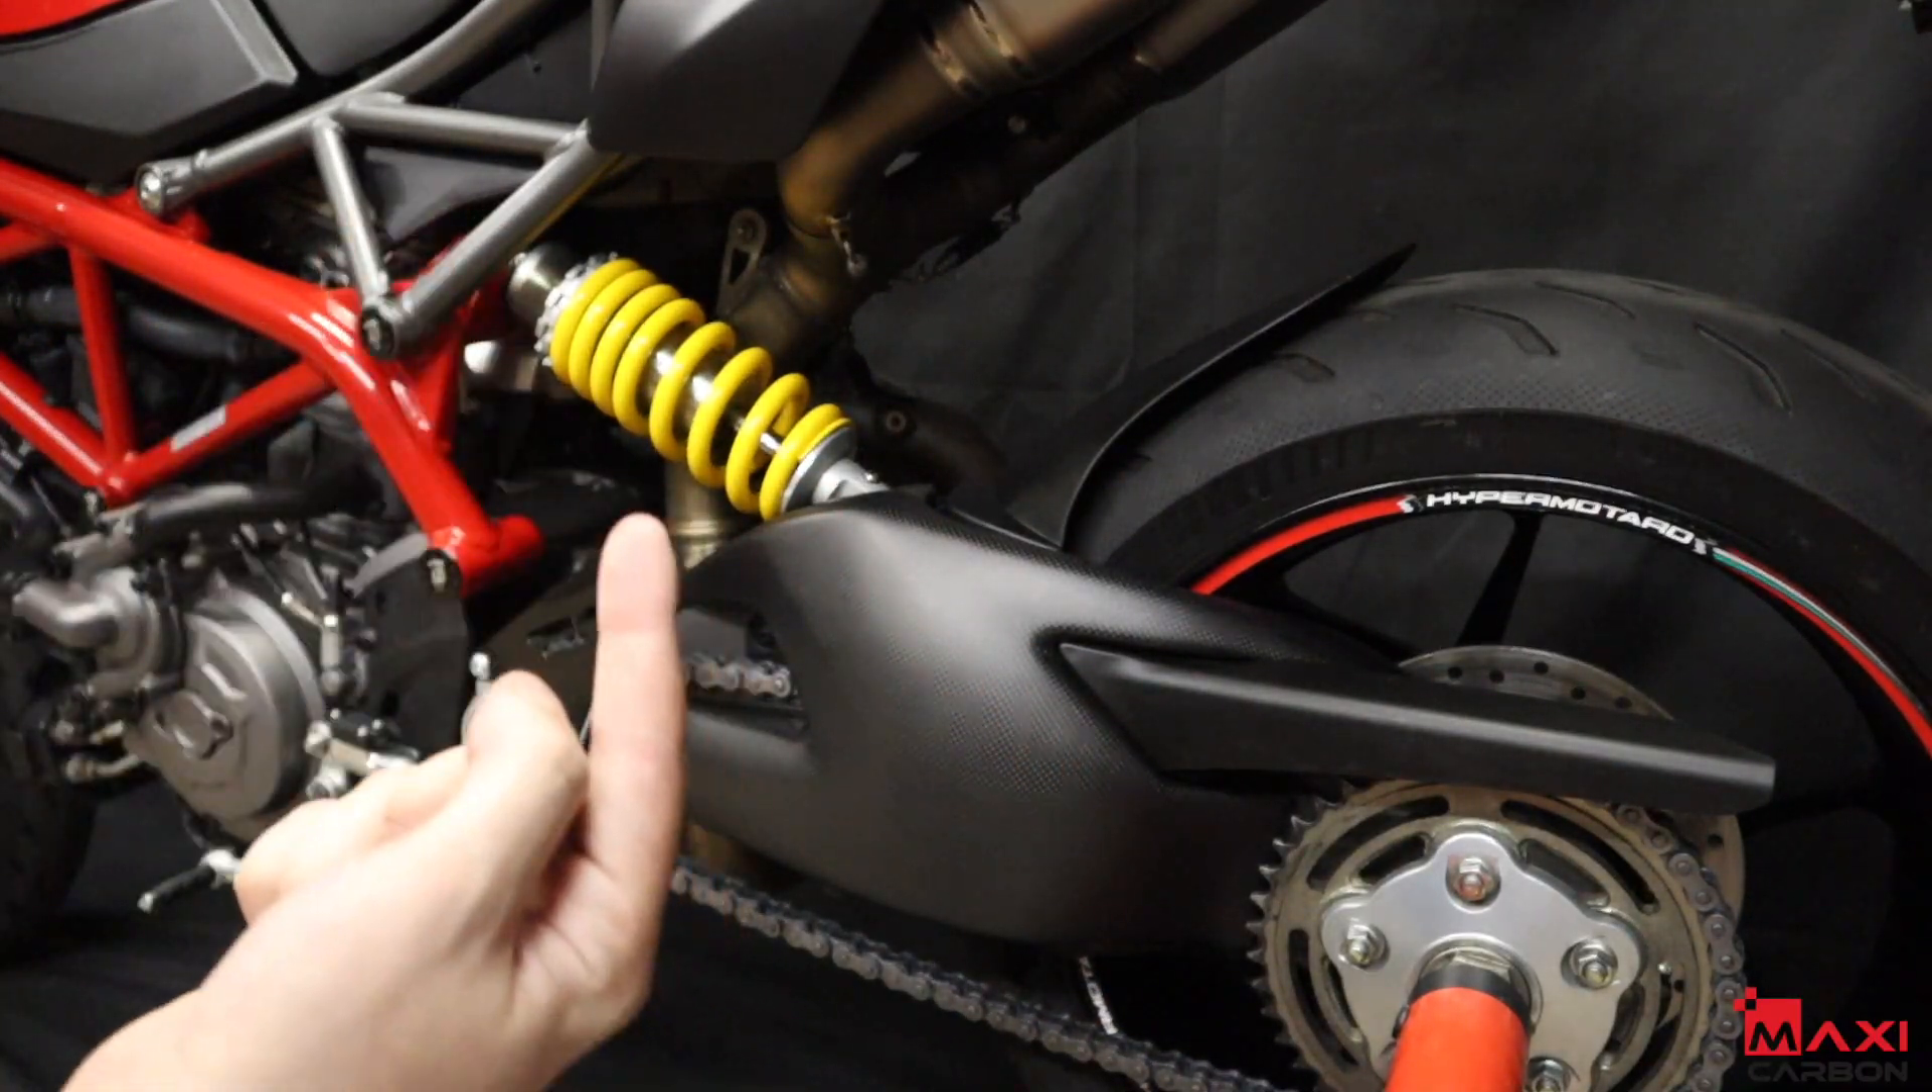Ragazzi siamo riusciti a montare la cover forcellone Che dà veramente un altro look alla moto.